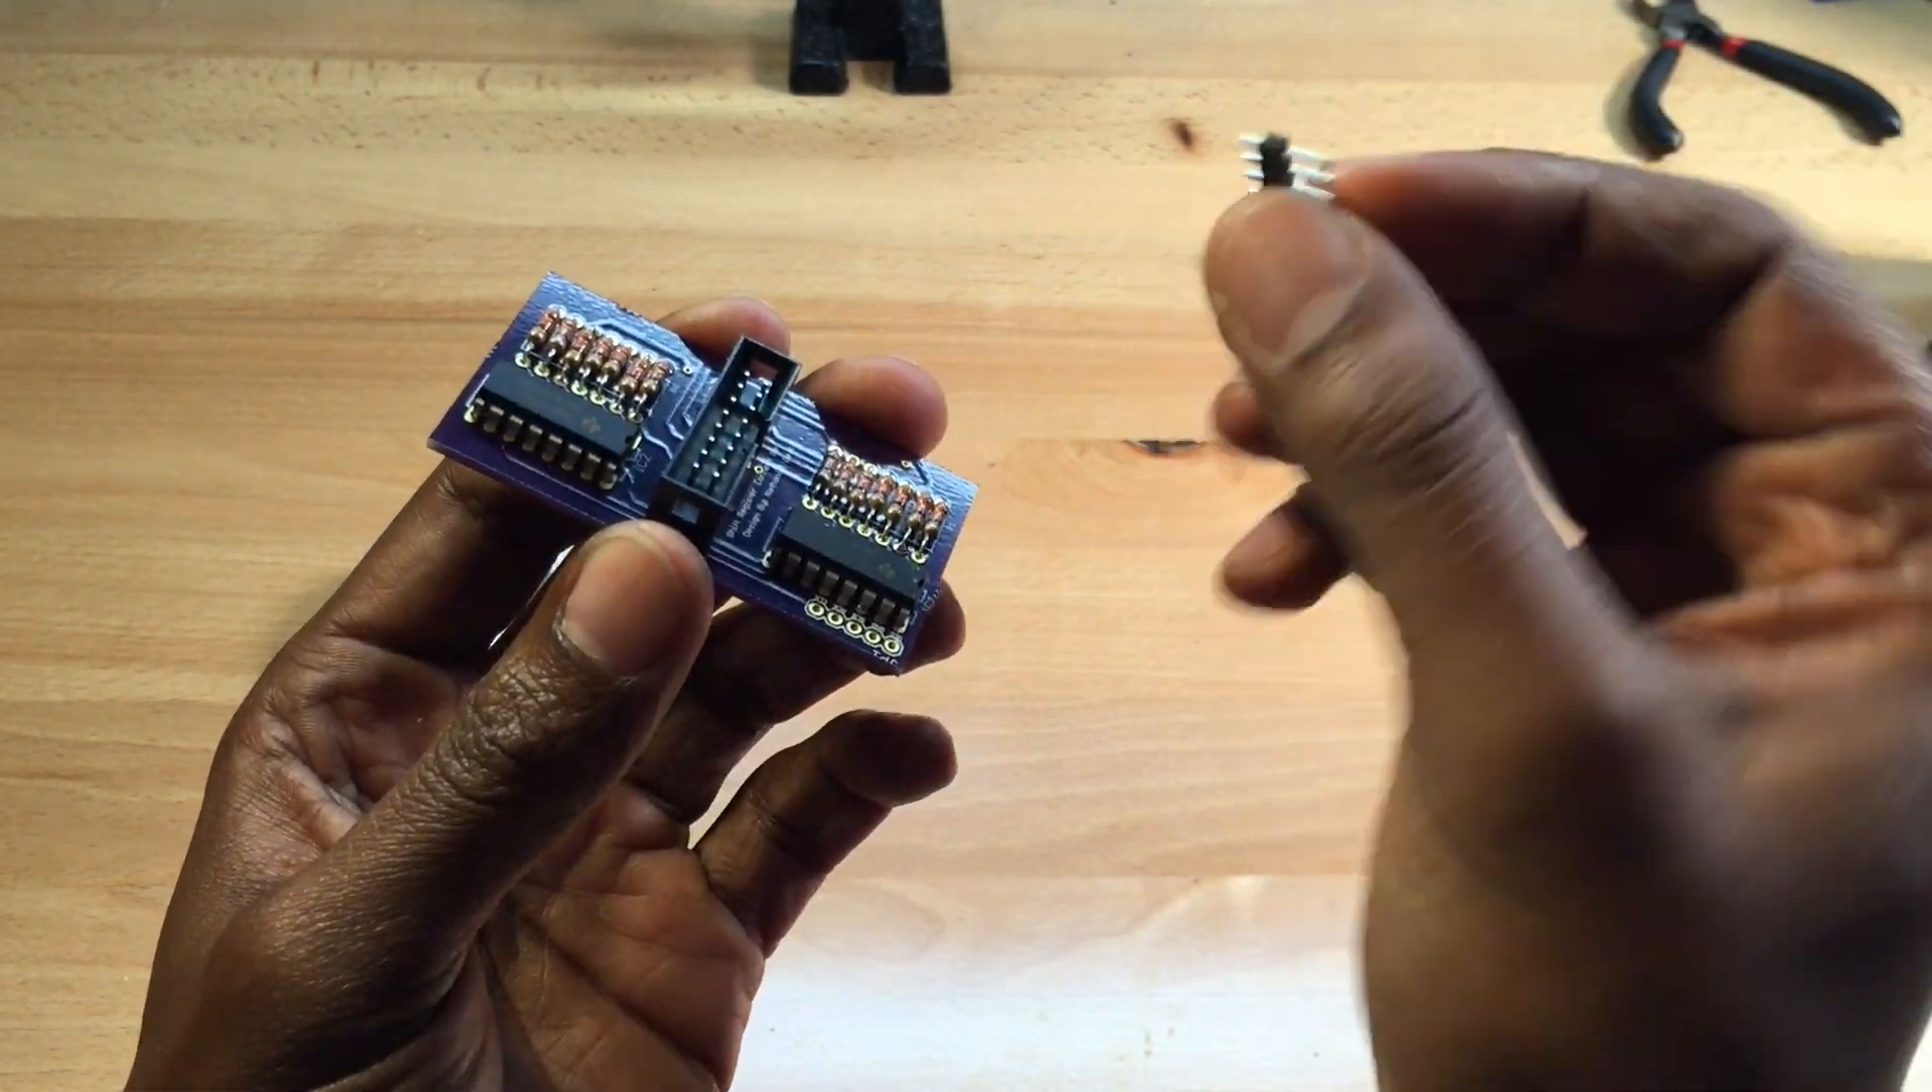Okay now that we have the connector on the last thing we have to do is put the five pin male headers on.